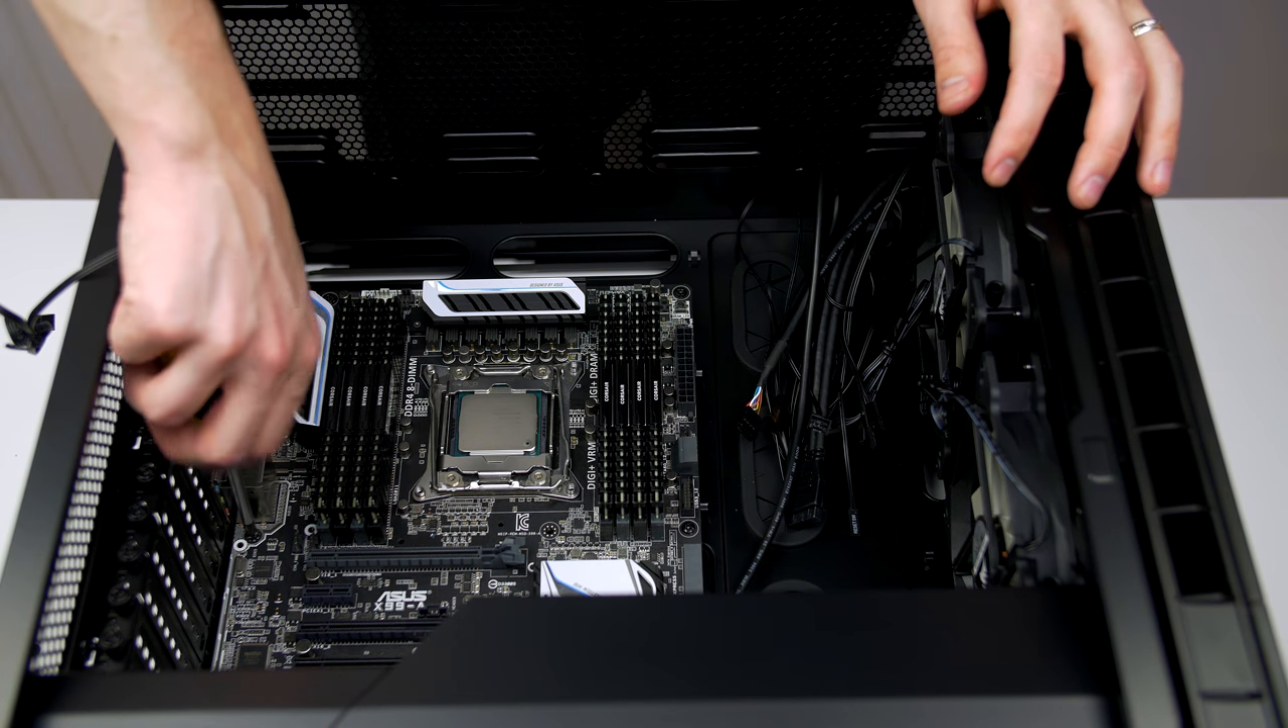So now that the motherboard is in the case we can go ahead and screw it down.